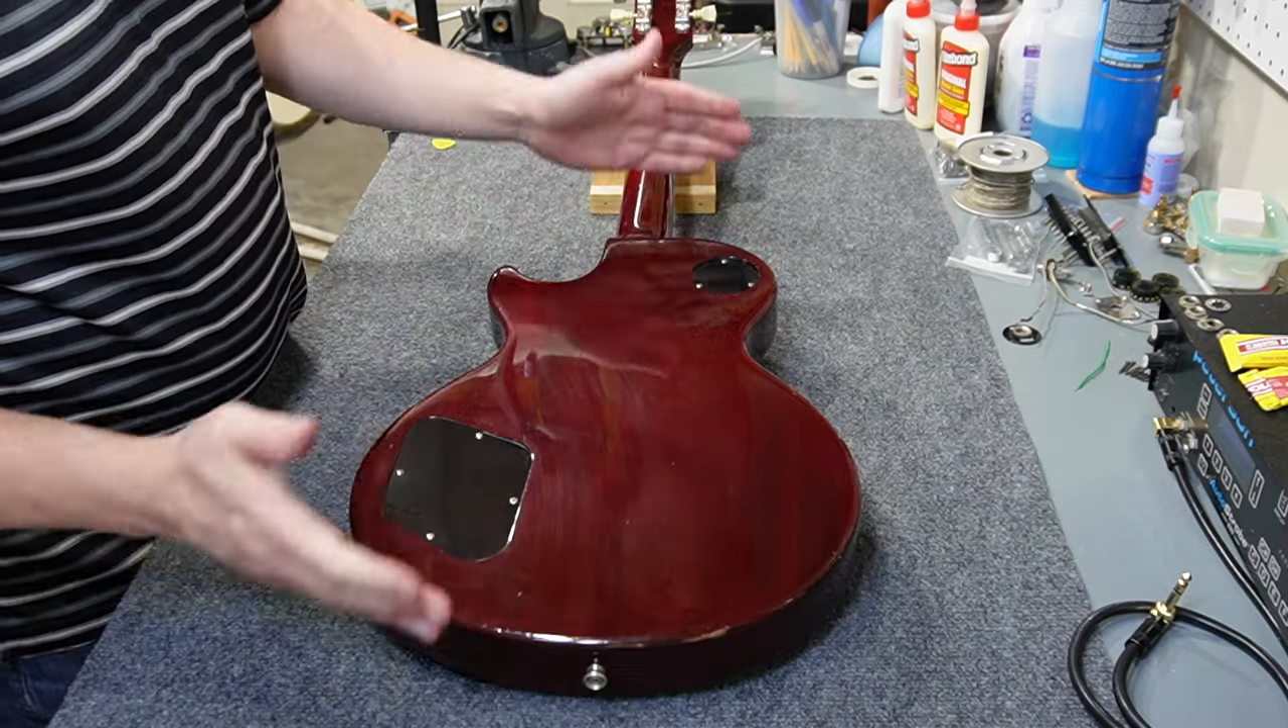I even changed out the strap locks for some more traditional strap buttons and i've got the cover plates on and it's really been a fun project.